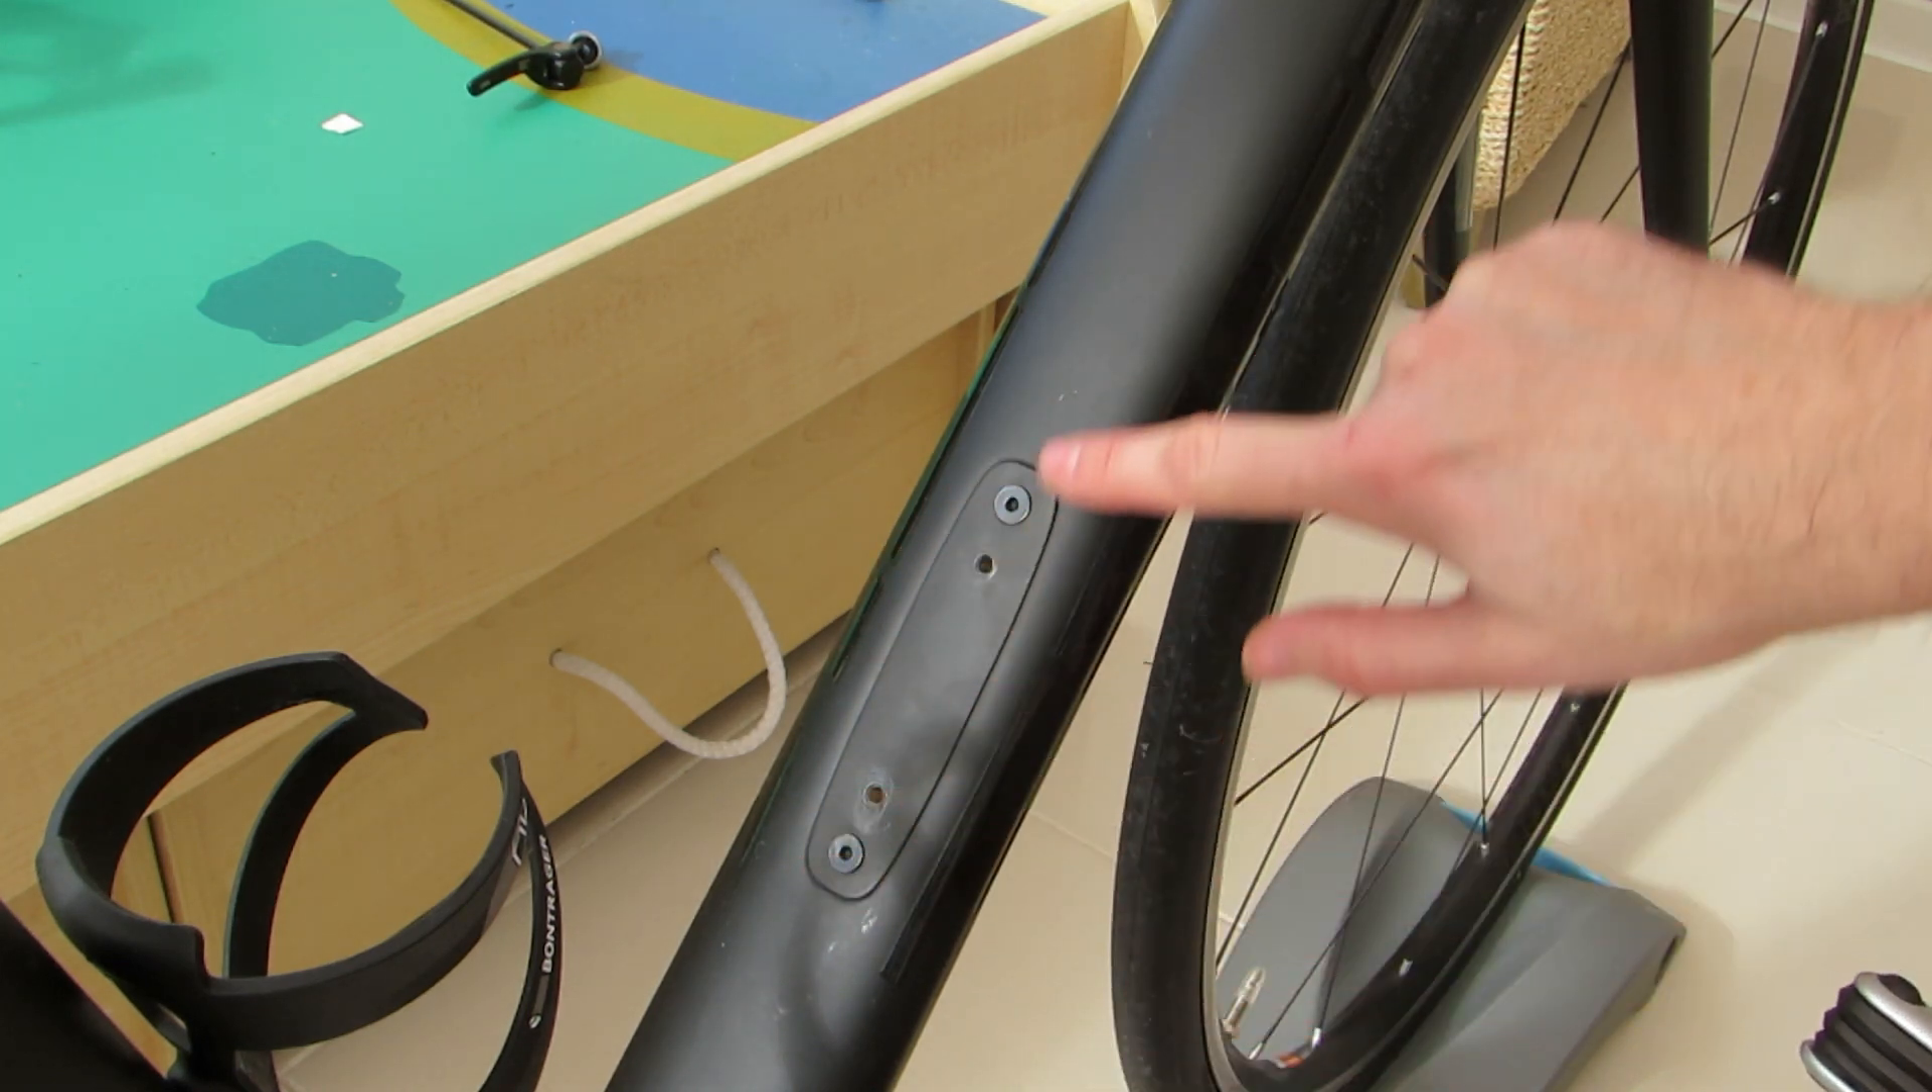With the bottle cage off we can now start to unscrew the control centre cover.